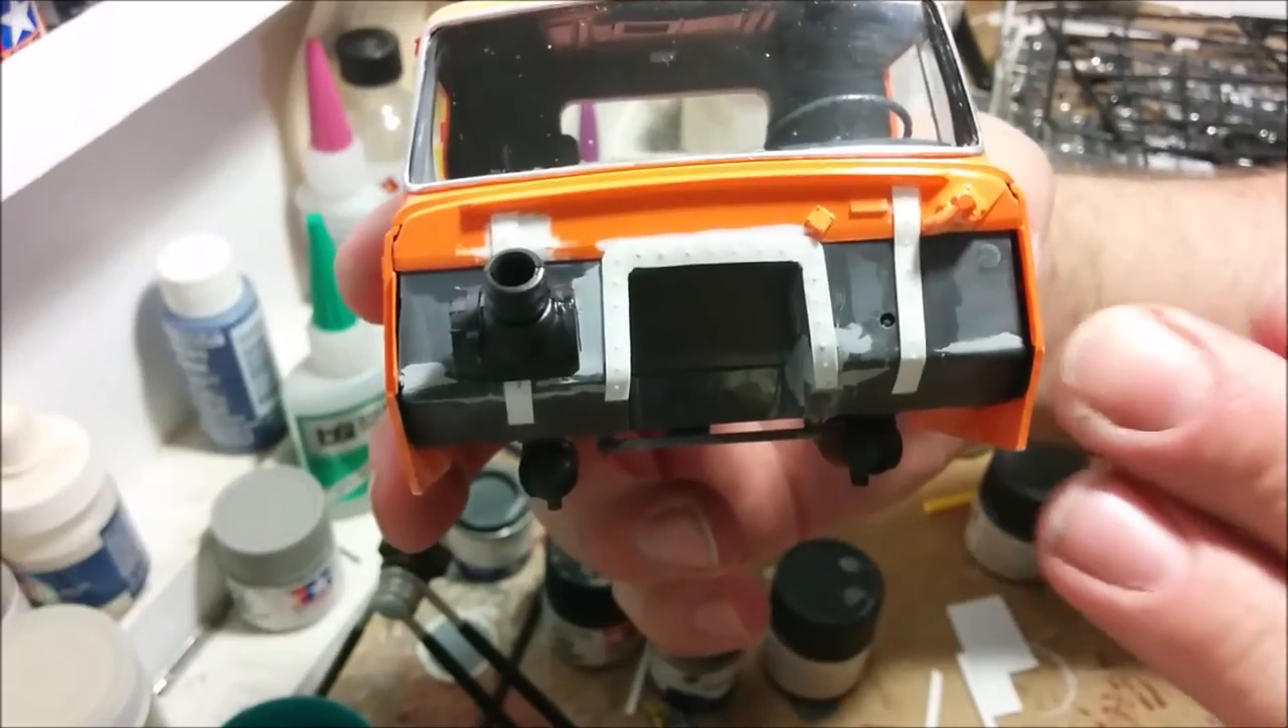So here's our rivet strips in place and i'm going to be painting the firewall here pretty much a really dark gray and we'll see what that looks like when it's all done.